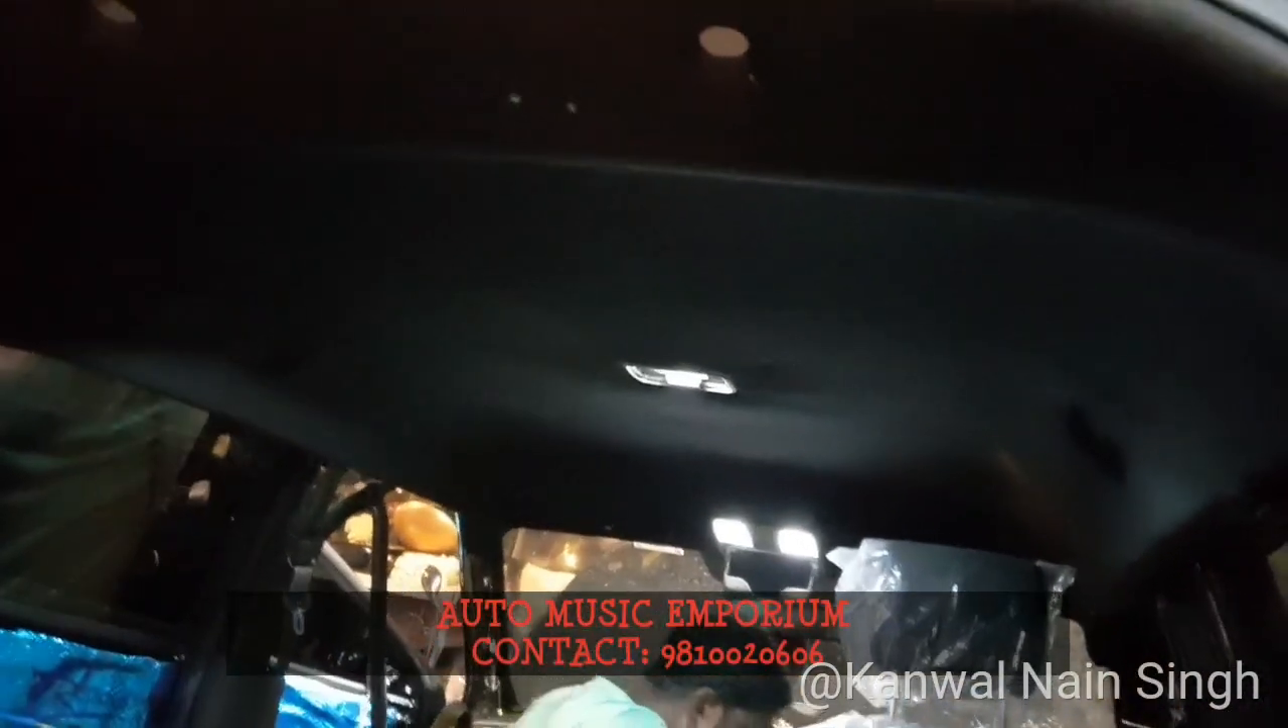अब रूफ लाइट हमने इंस्ट्रॉल कर दी है।